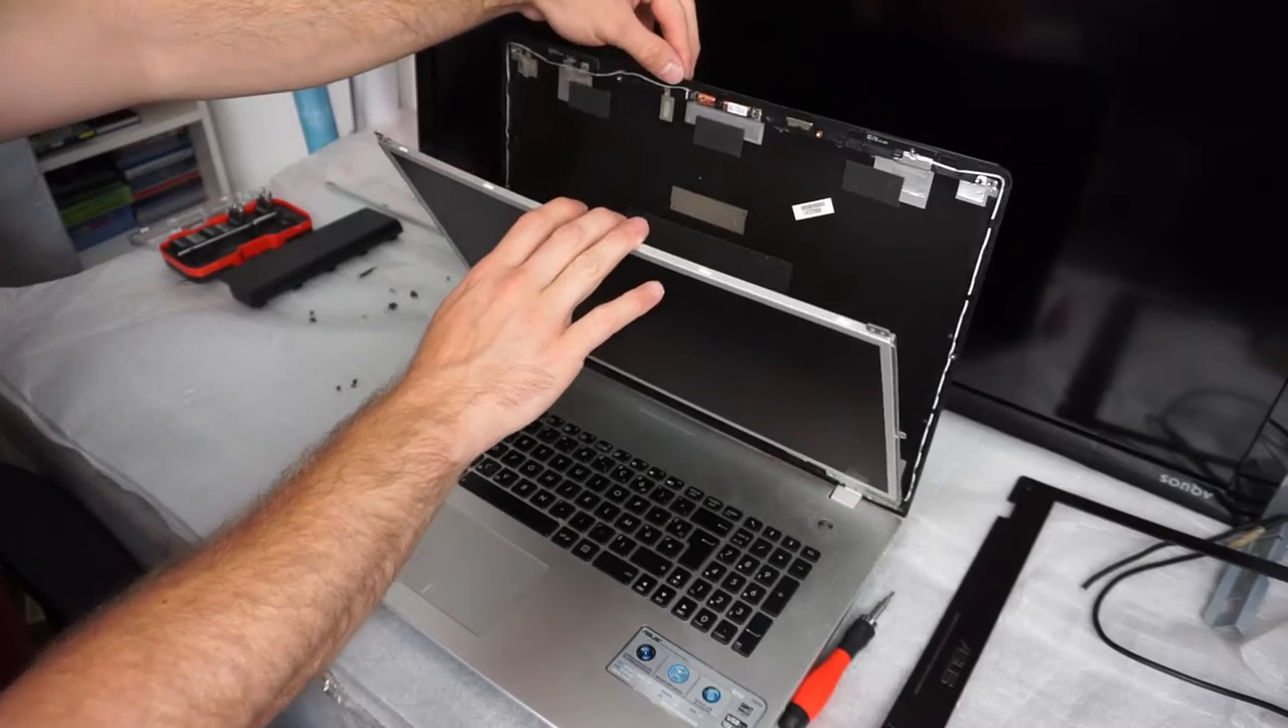Comme vous le voyez L'écran n'est absolument Plus du tout Fixé au plastique.